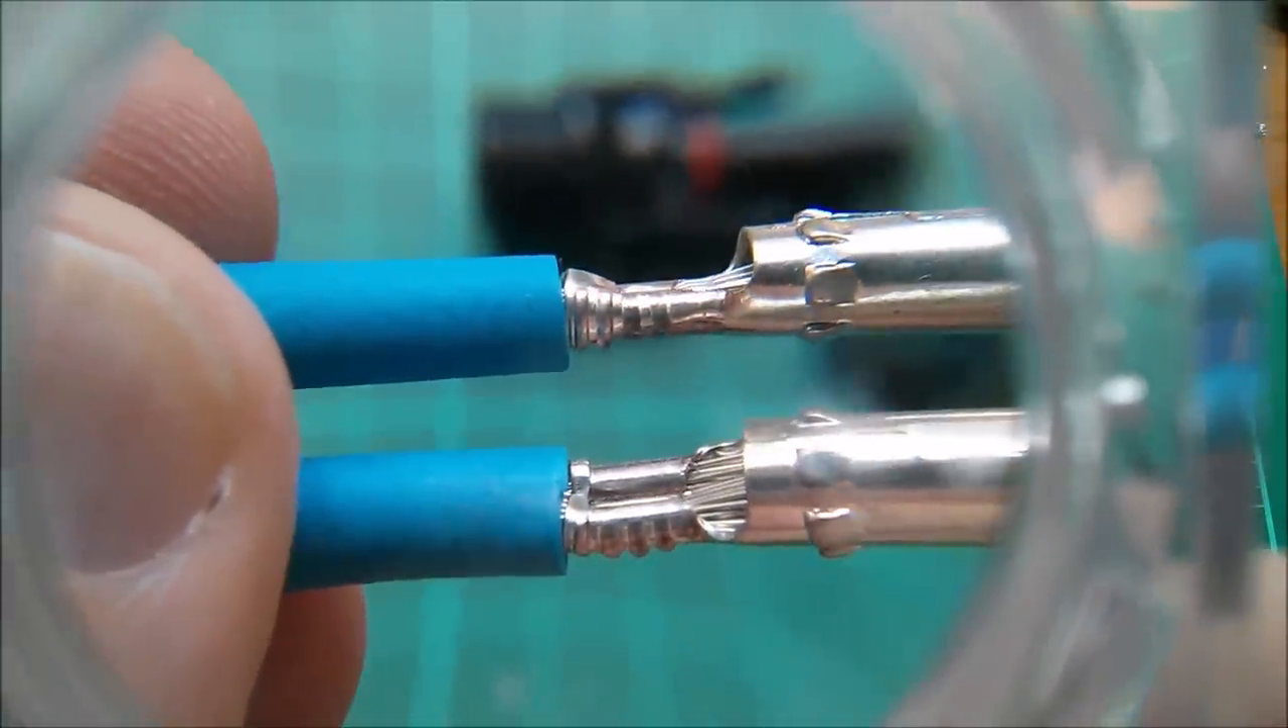The one nearest to the camera at the bottom of the image is fully crimped so the wings have been fully brought round and pressed around the strands of copper.